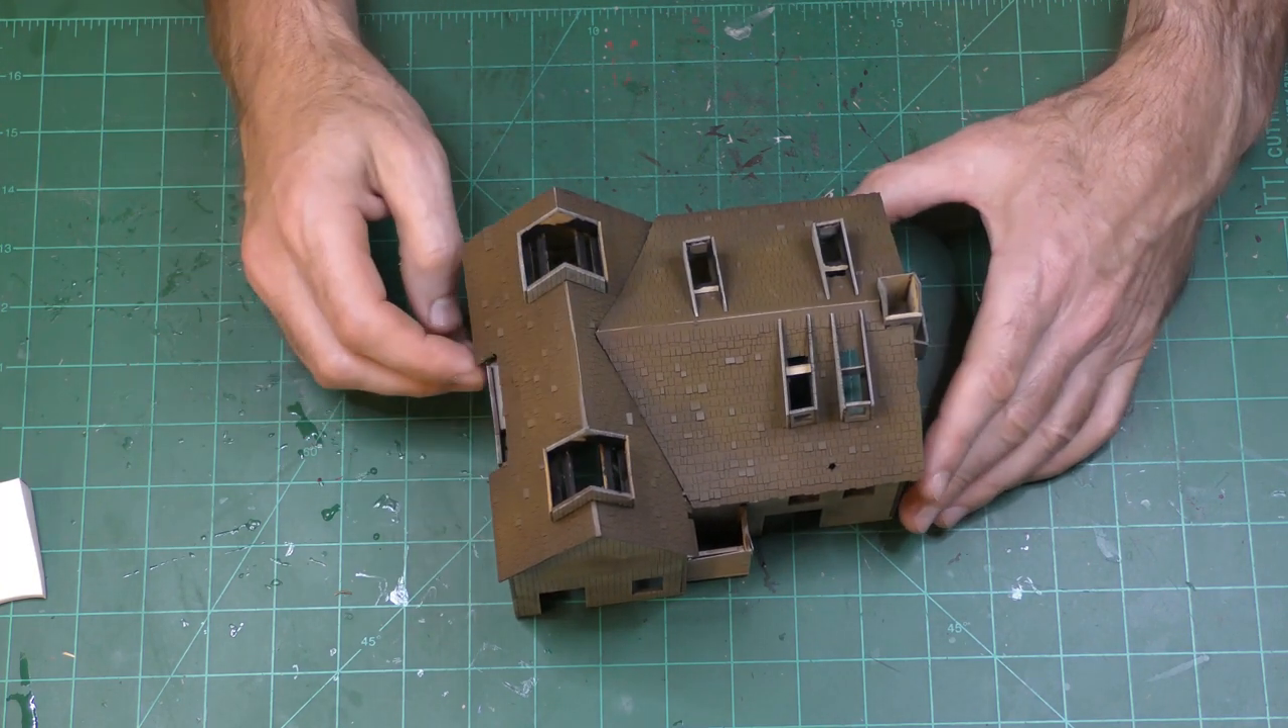At this point I have my dormers glued in place.